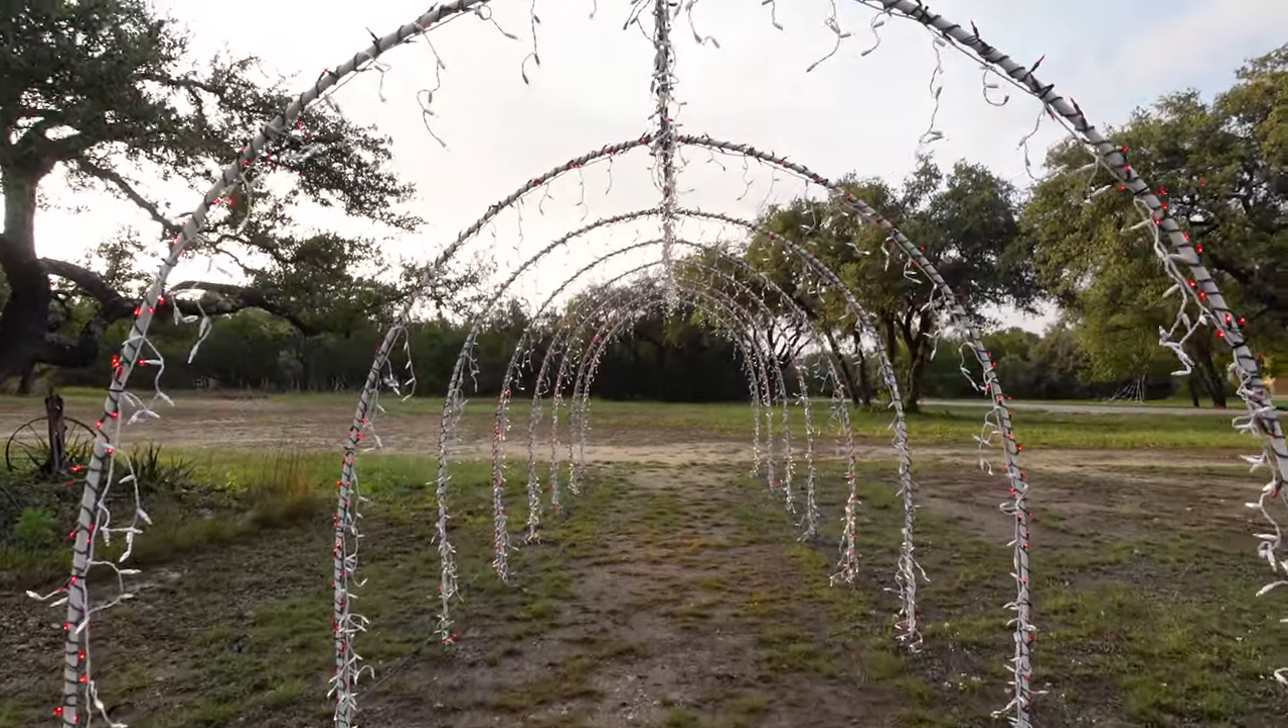All of the icicle lights have been added to the PVC arches so the final step is to add the mini lights along the archway to create the walls.